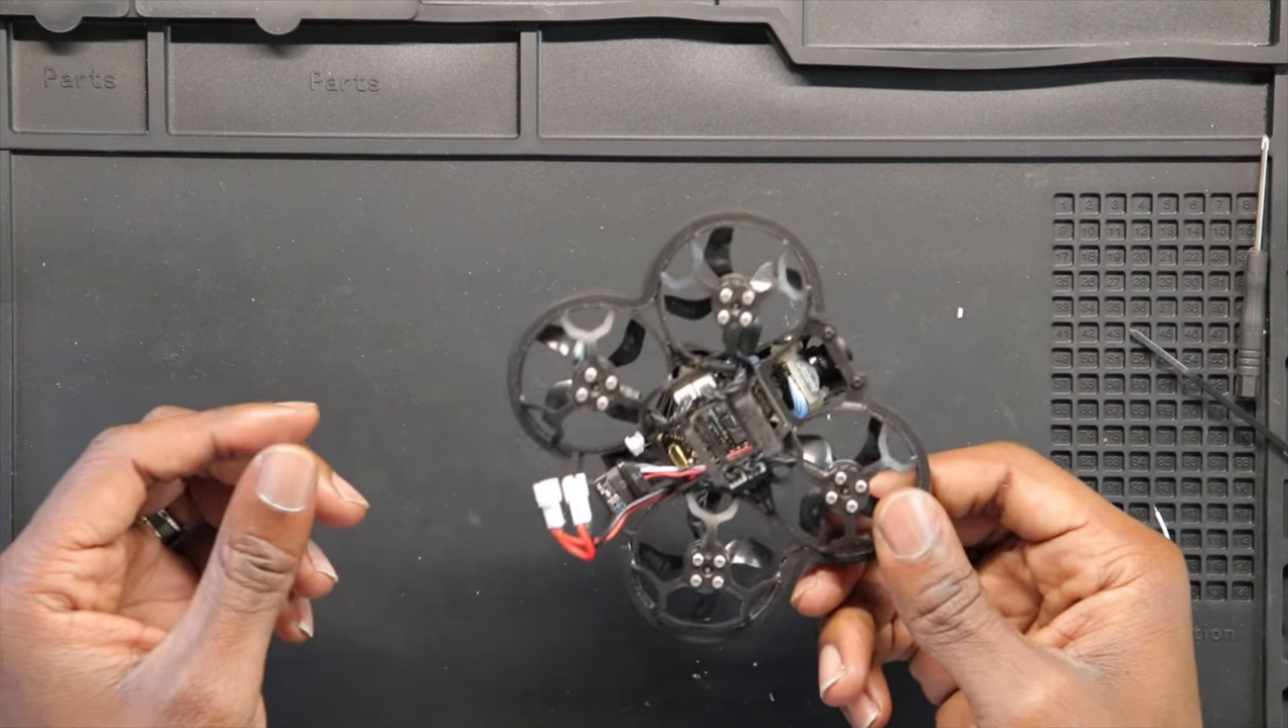We're back and we have the drone reassembled. It turned out pretty good. No snags, no surprises so far. This thing is set up. It's done guys. It looks pretty good.